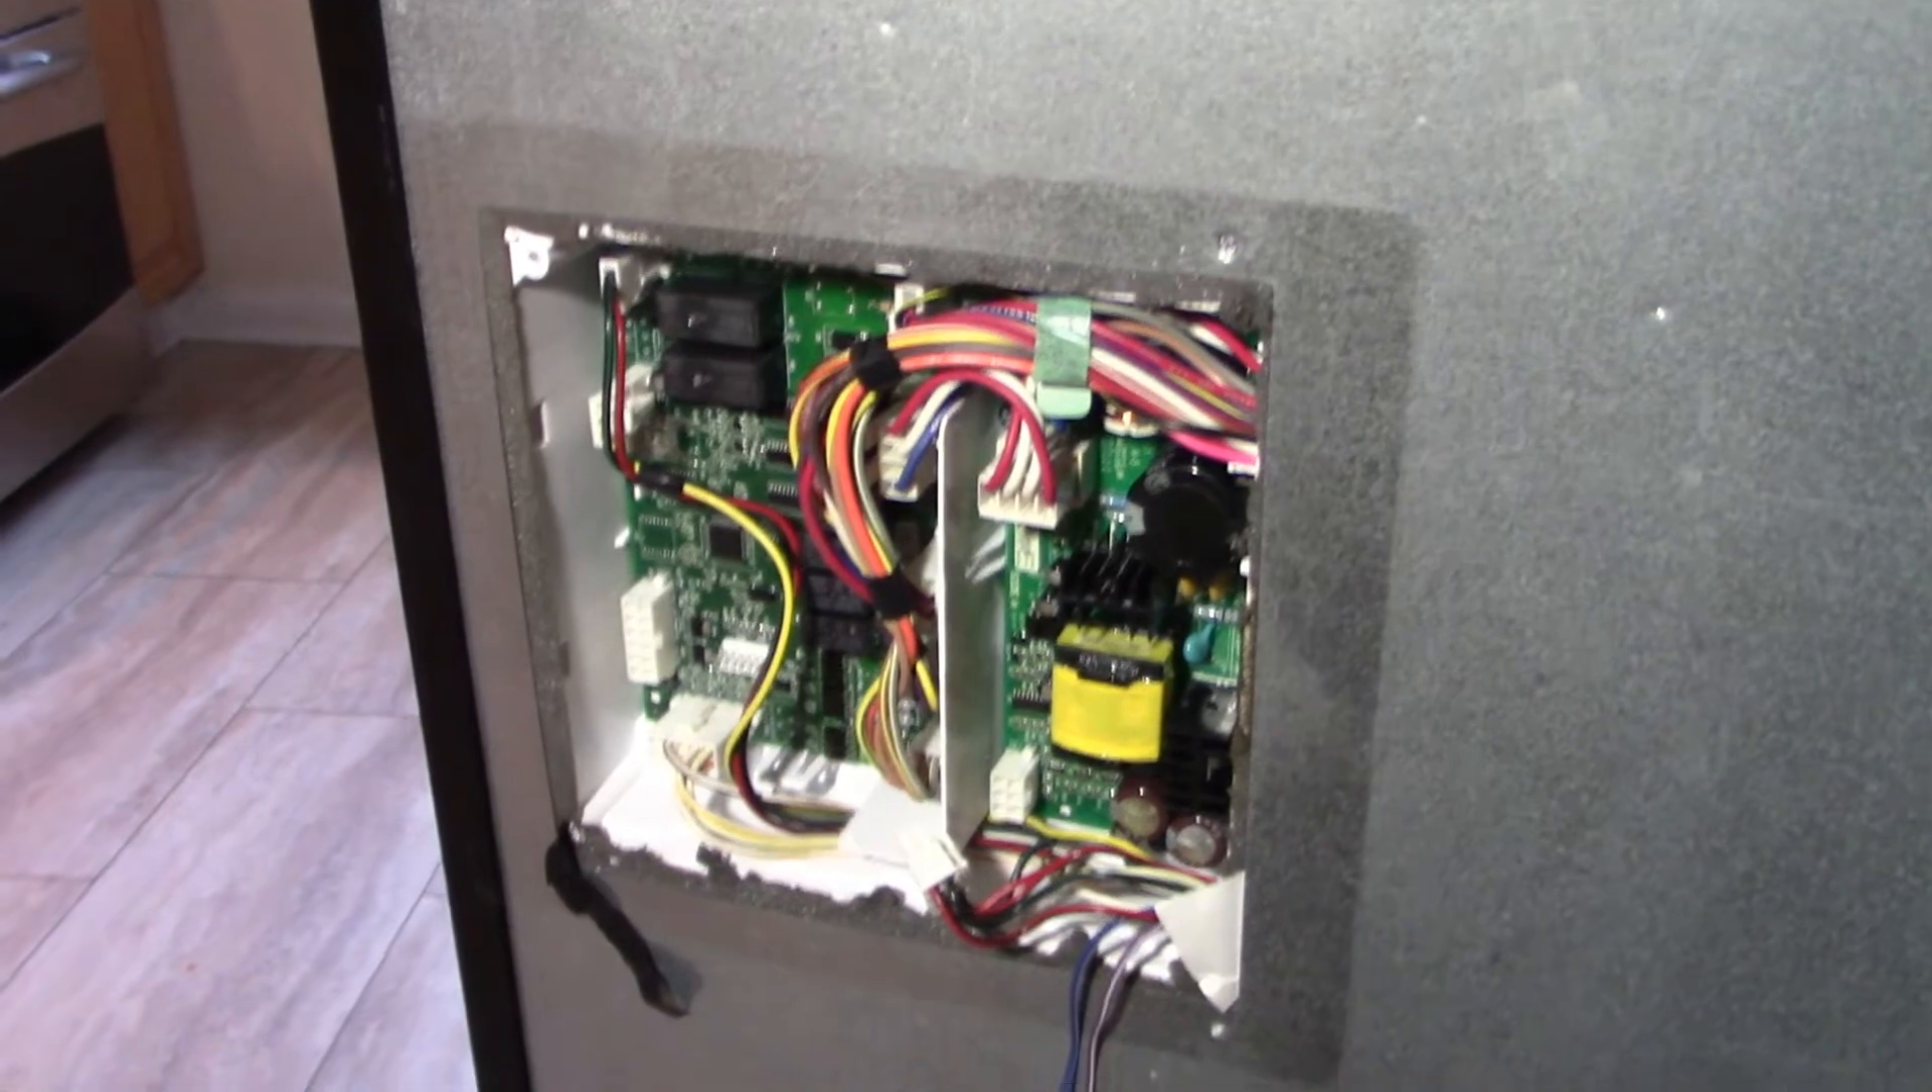Took the cover off of the control panel.